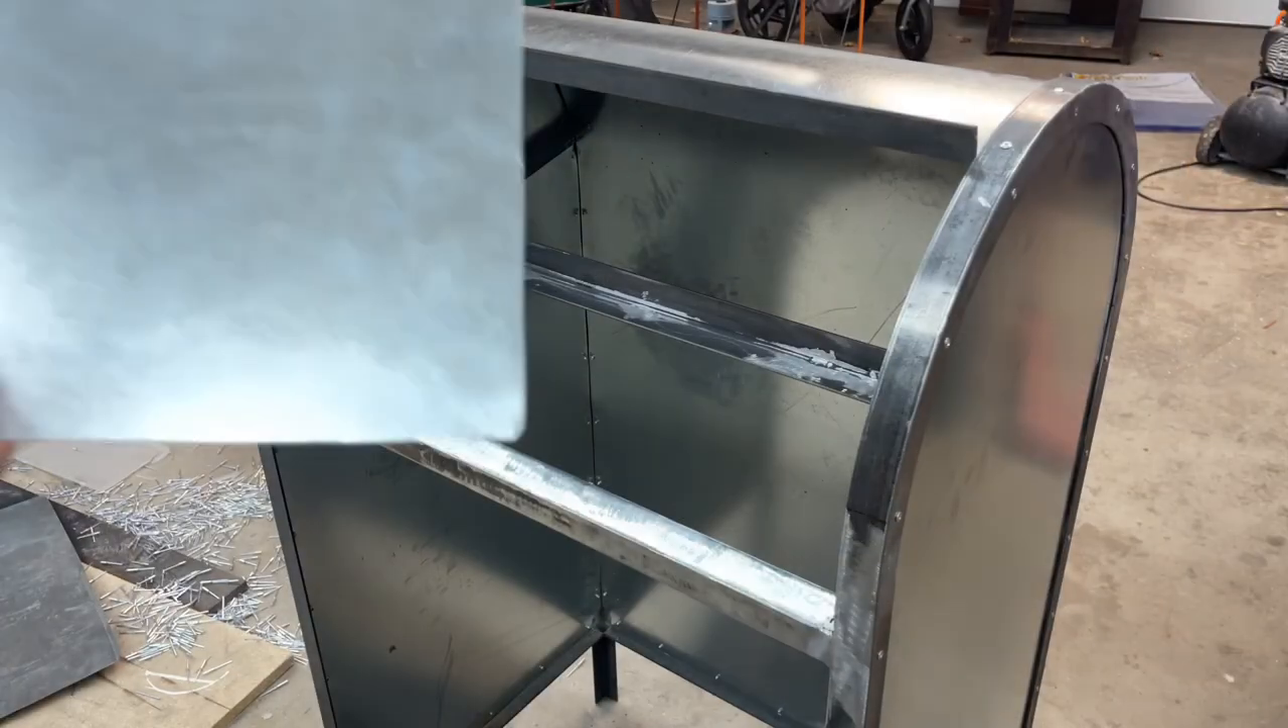The inside structure is pretty much done. I just have to add the steel and rivet it on.